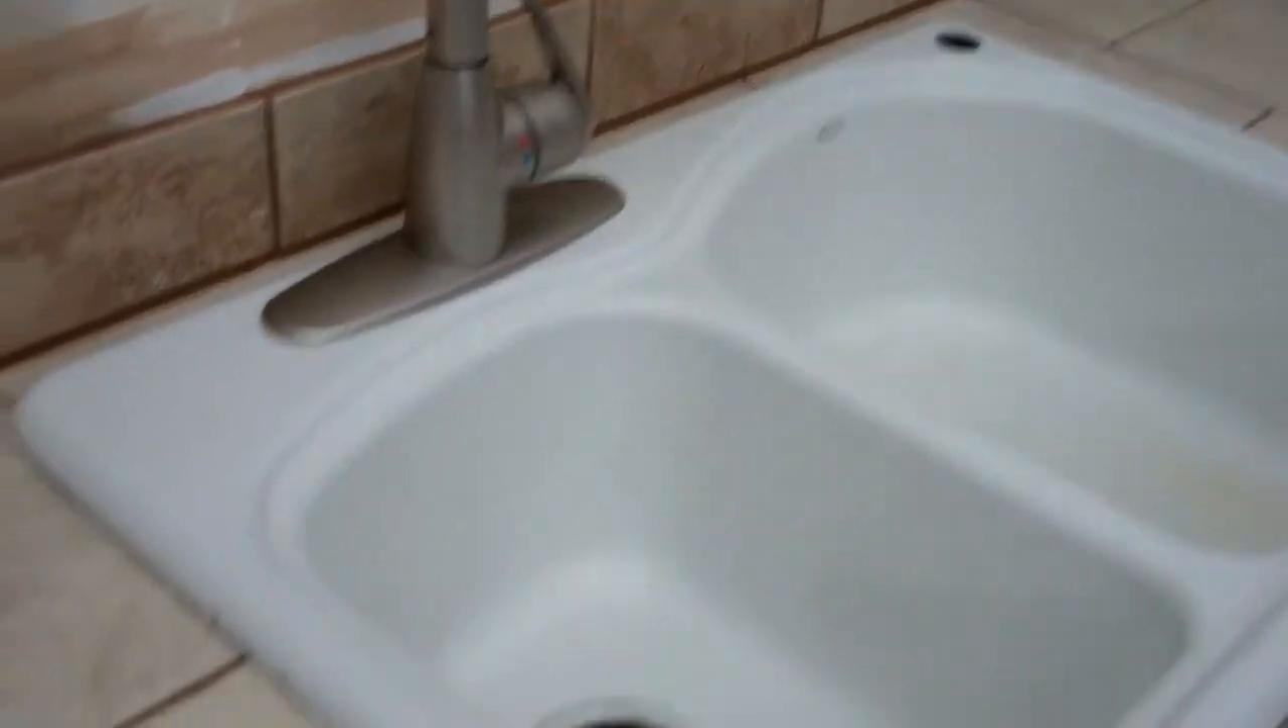There you go the sink is in nice and clean.